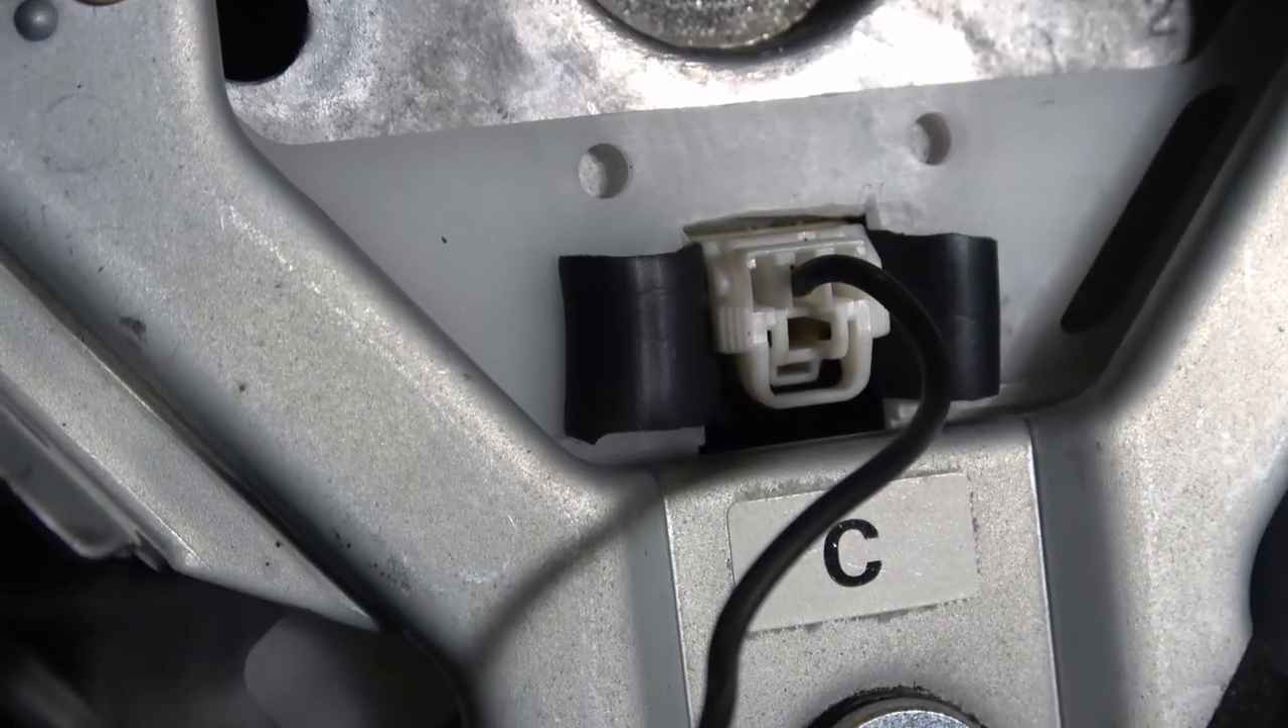And I just used a little bit of vacuum line and cut it to the right size and kind of wrapped around the plastic to help keep that switch a little bit more secure when it moves.